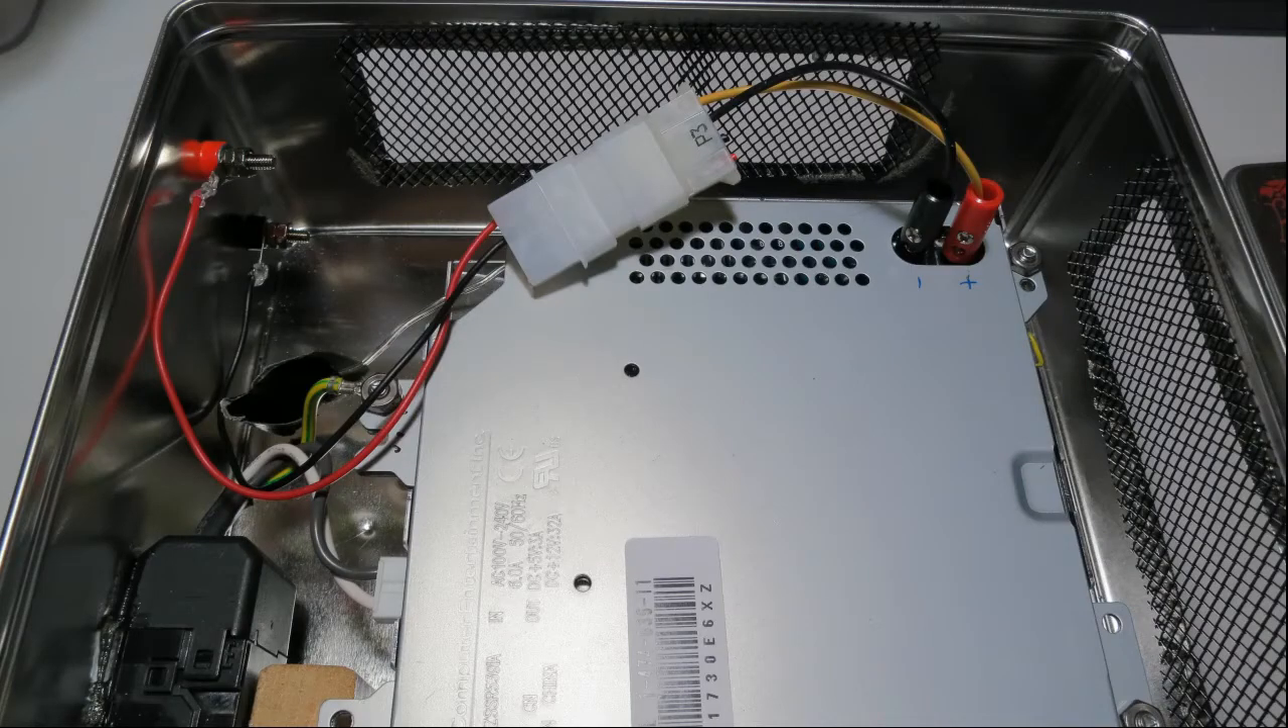I use banana plugs they fit right into the PSU perfectly.